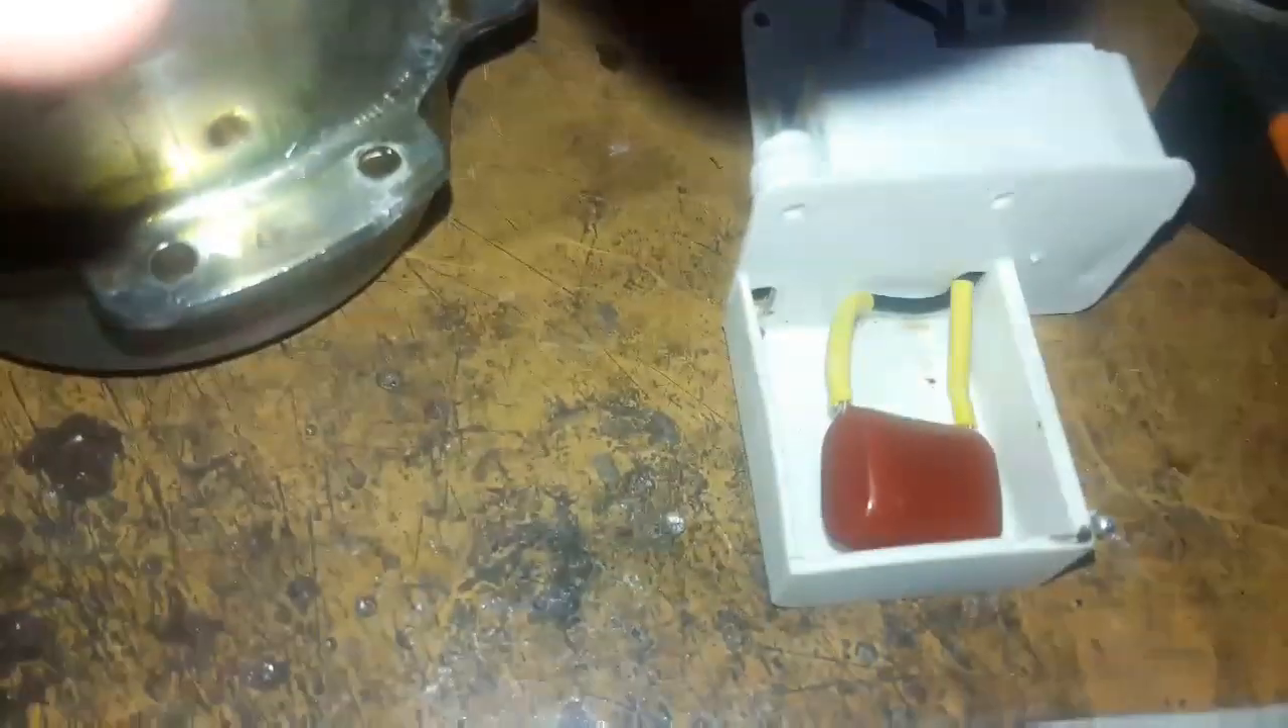Here's the capacitor has been installed.